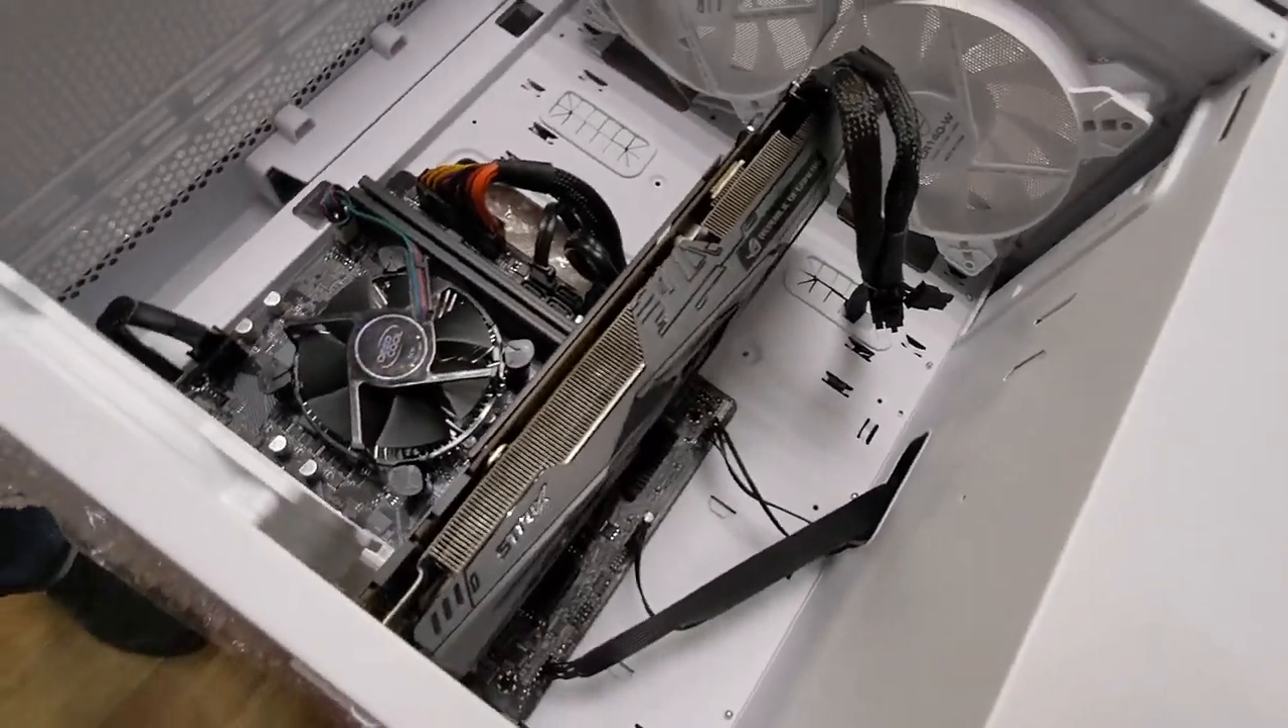Установлена видеокарта. Подключено все. Надо запускаться.